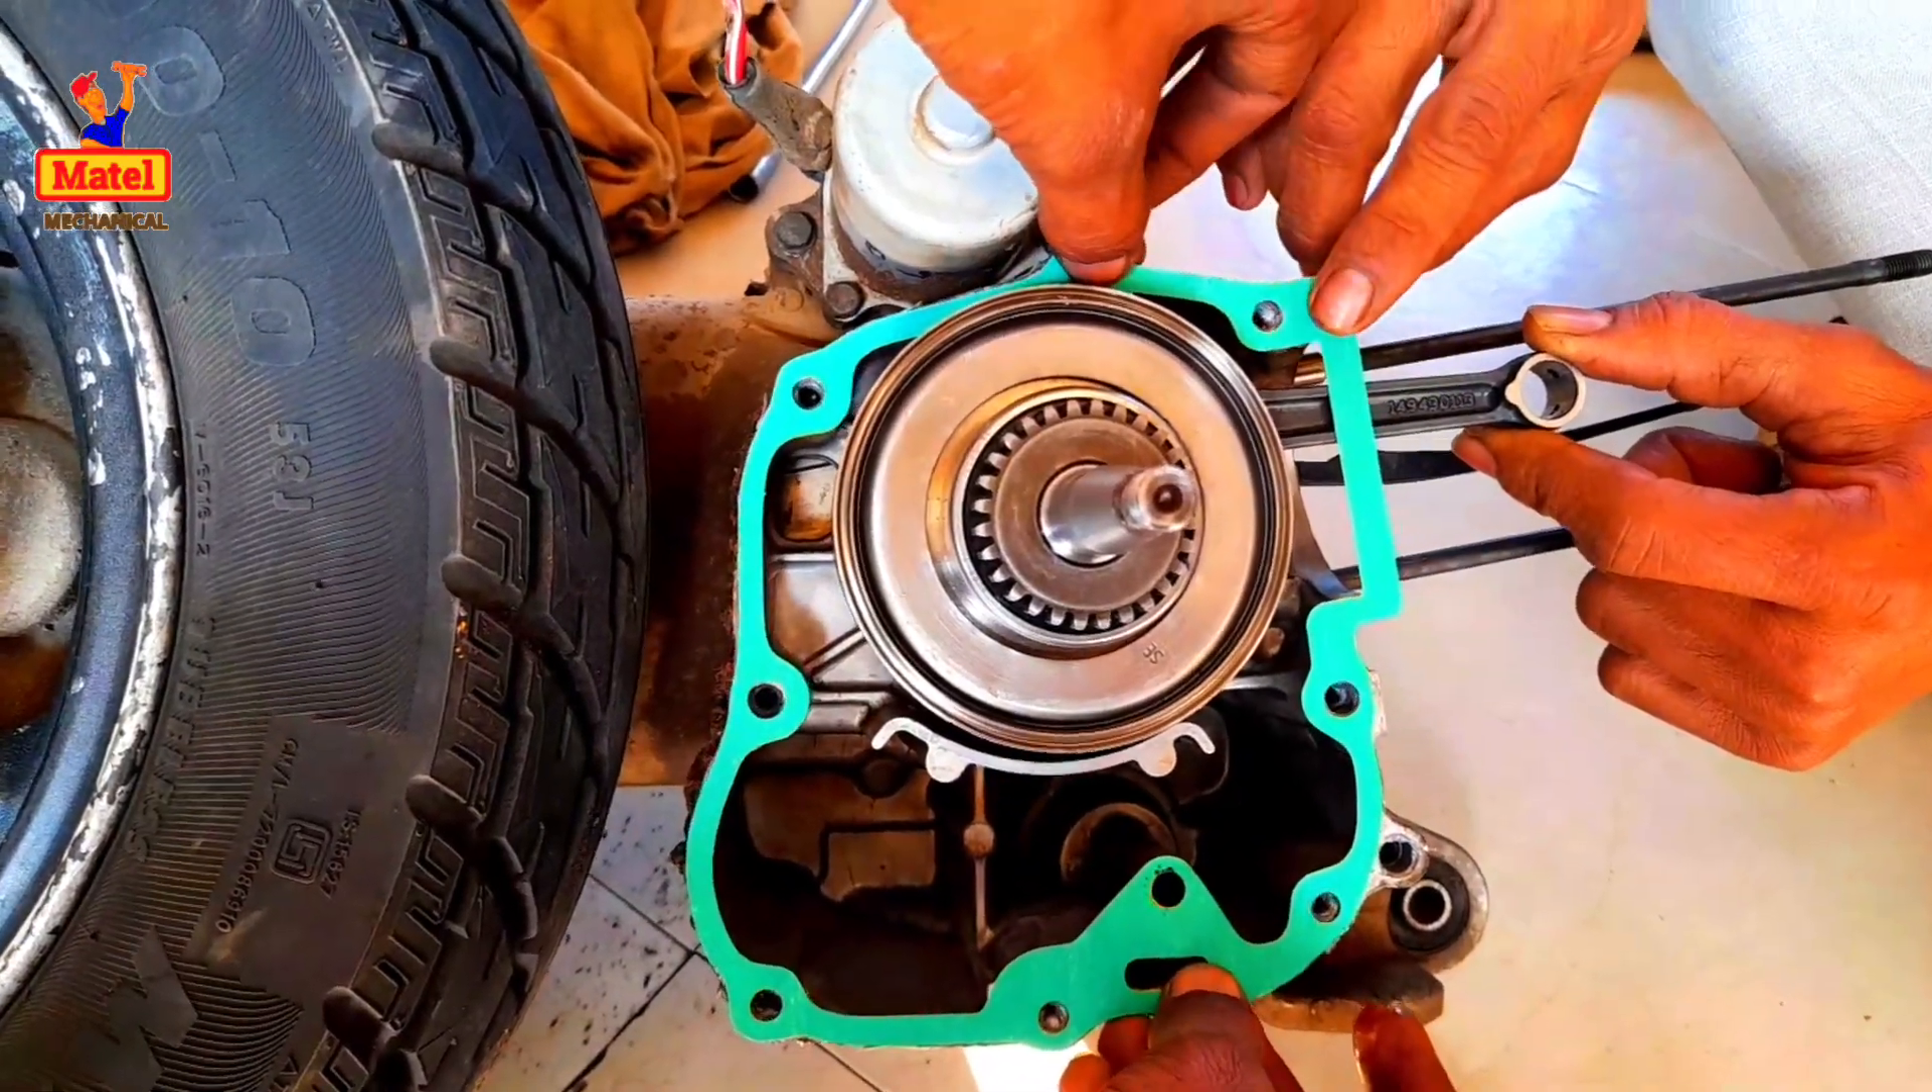तो गाइज मैंने ये packing लगा दिया है आप देख सकते हो पेकिंग में लगा दिया है।